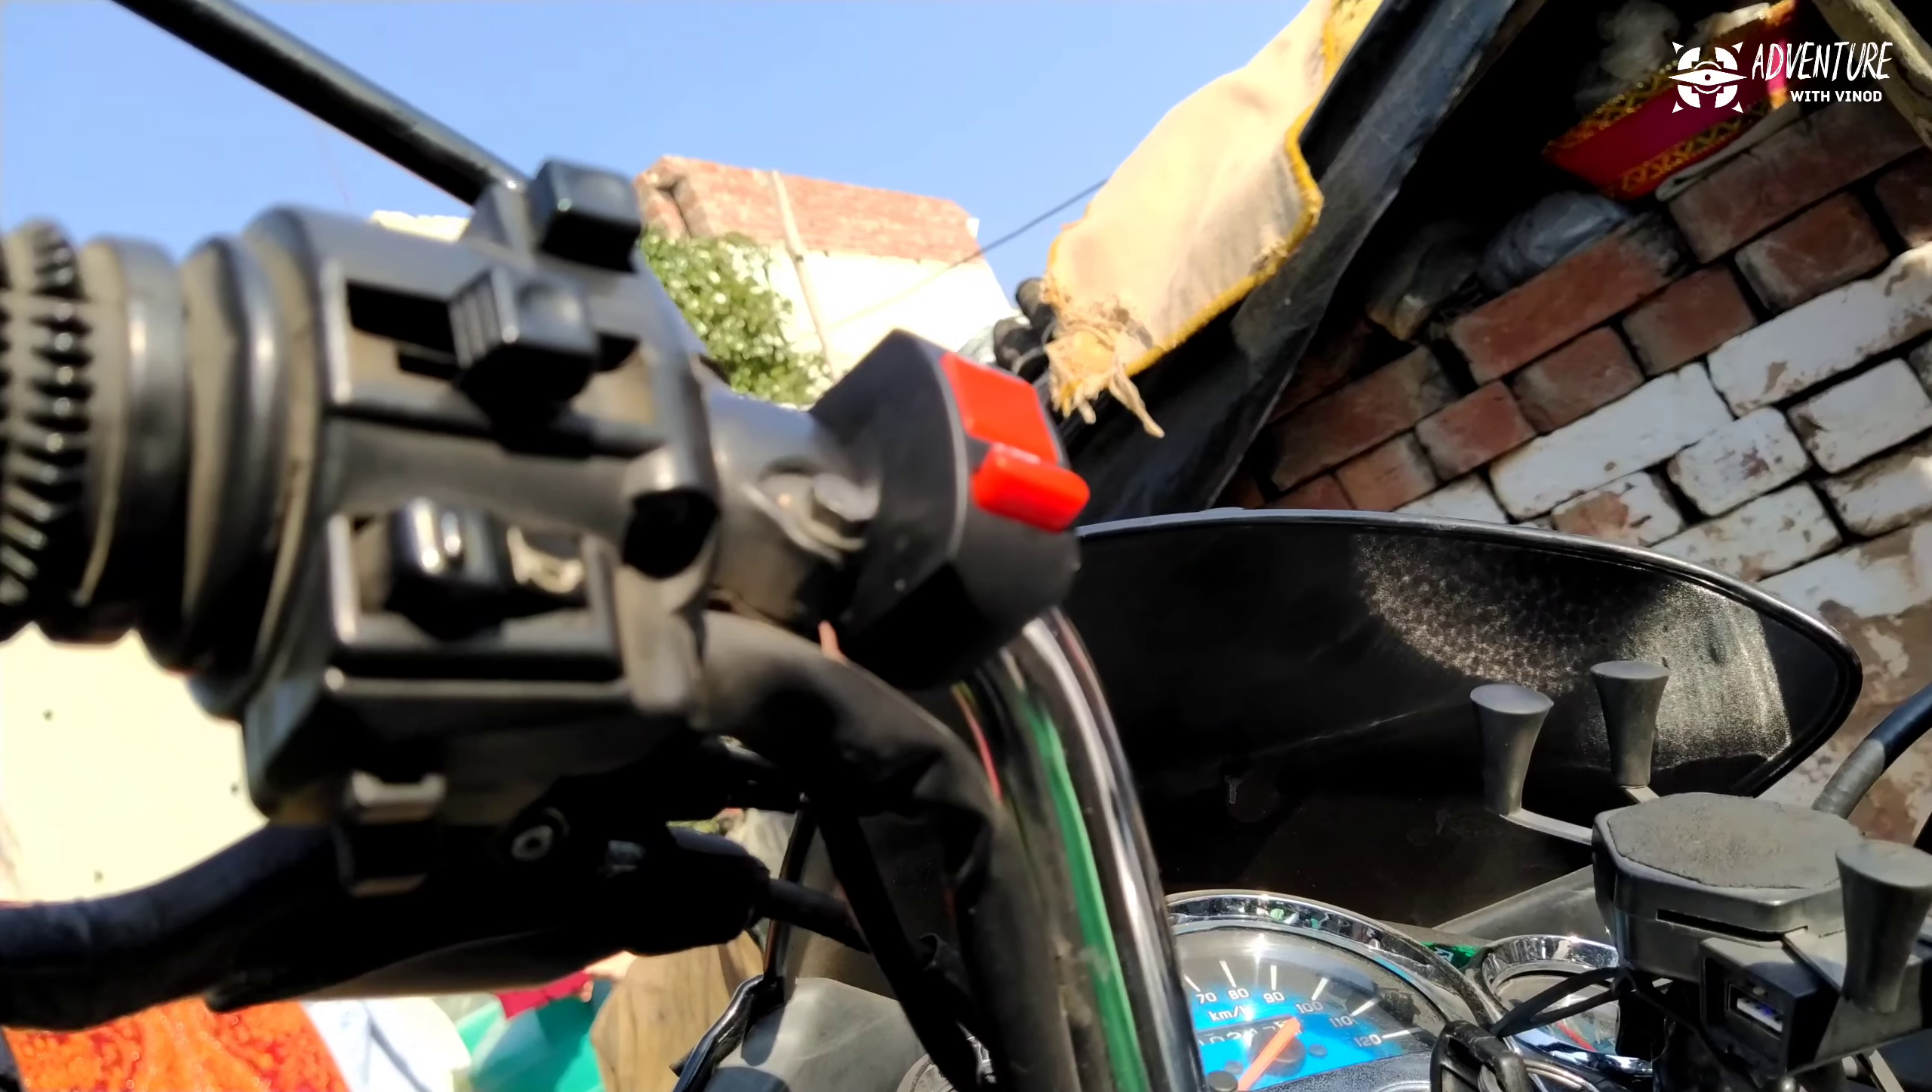यह मैंने अपना बटन लगा लिया।